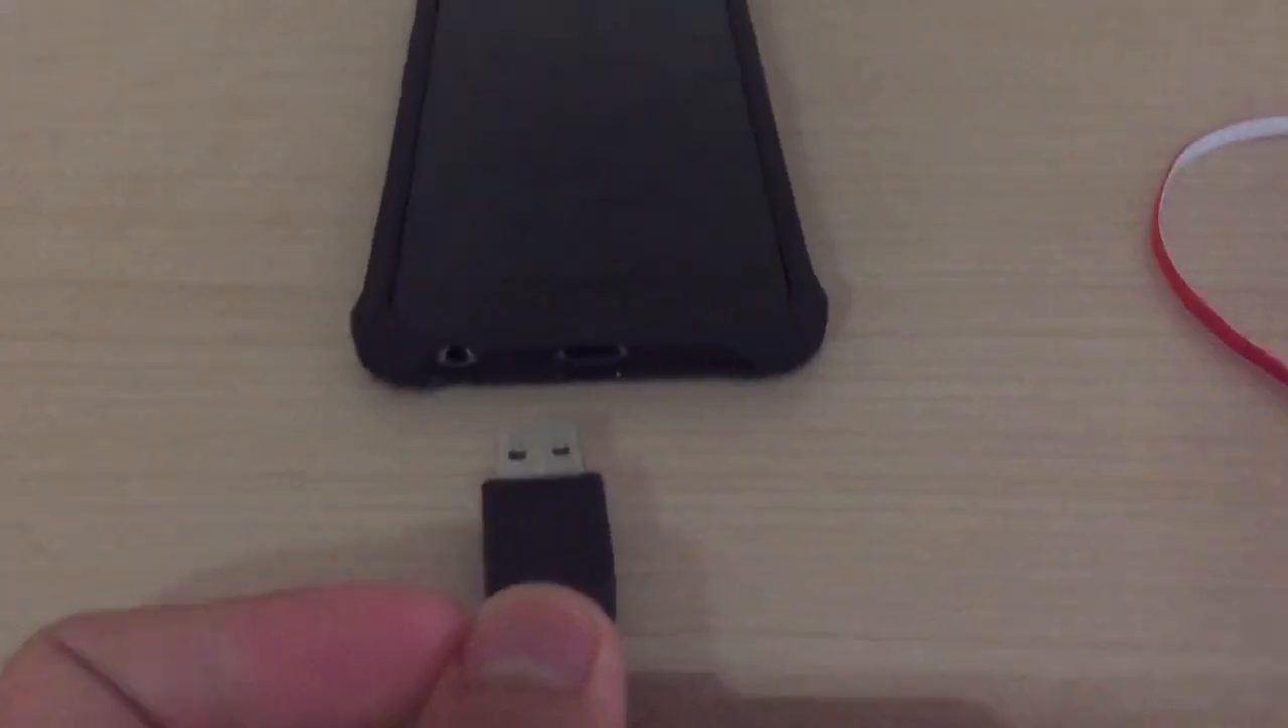As you can clearly see if you're you know if you're not blind this giant piece of material is not gonna fit in this tiny little hole.